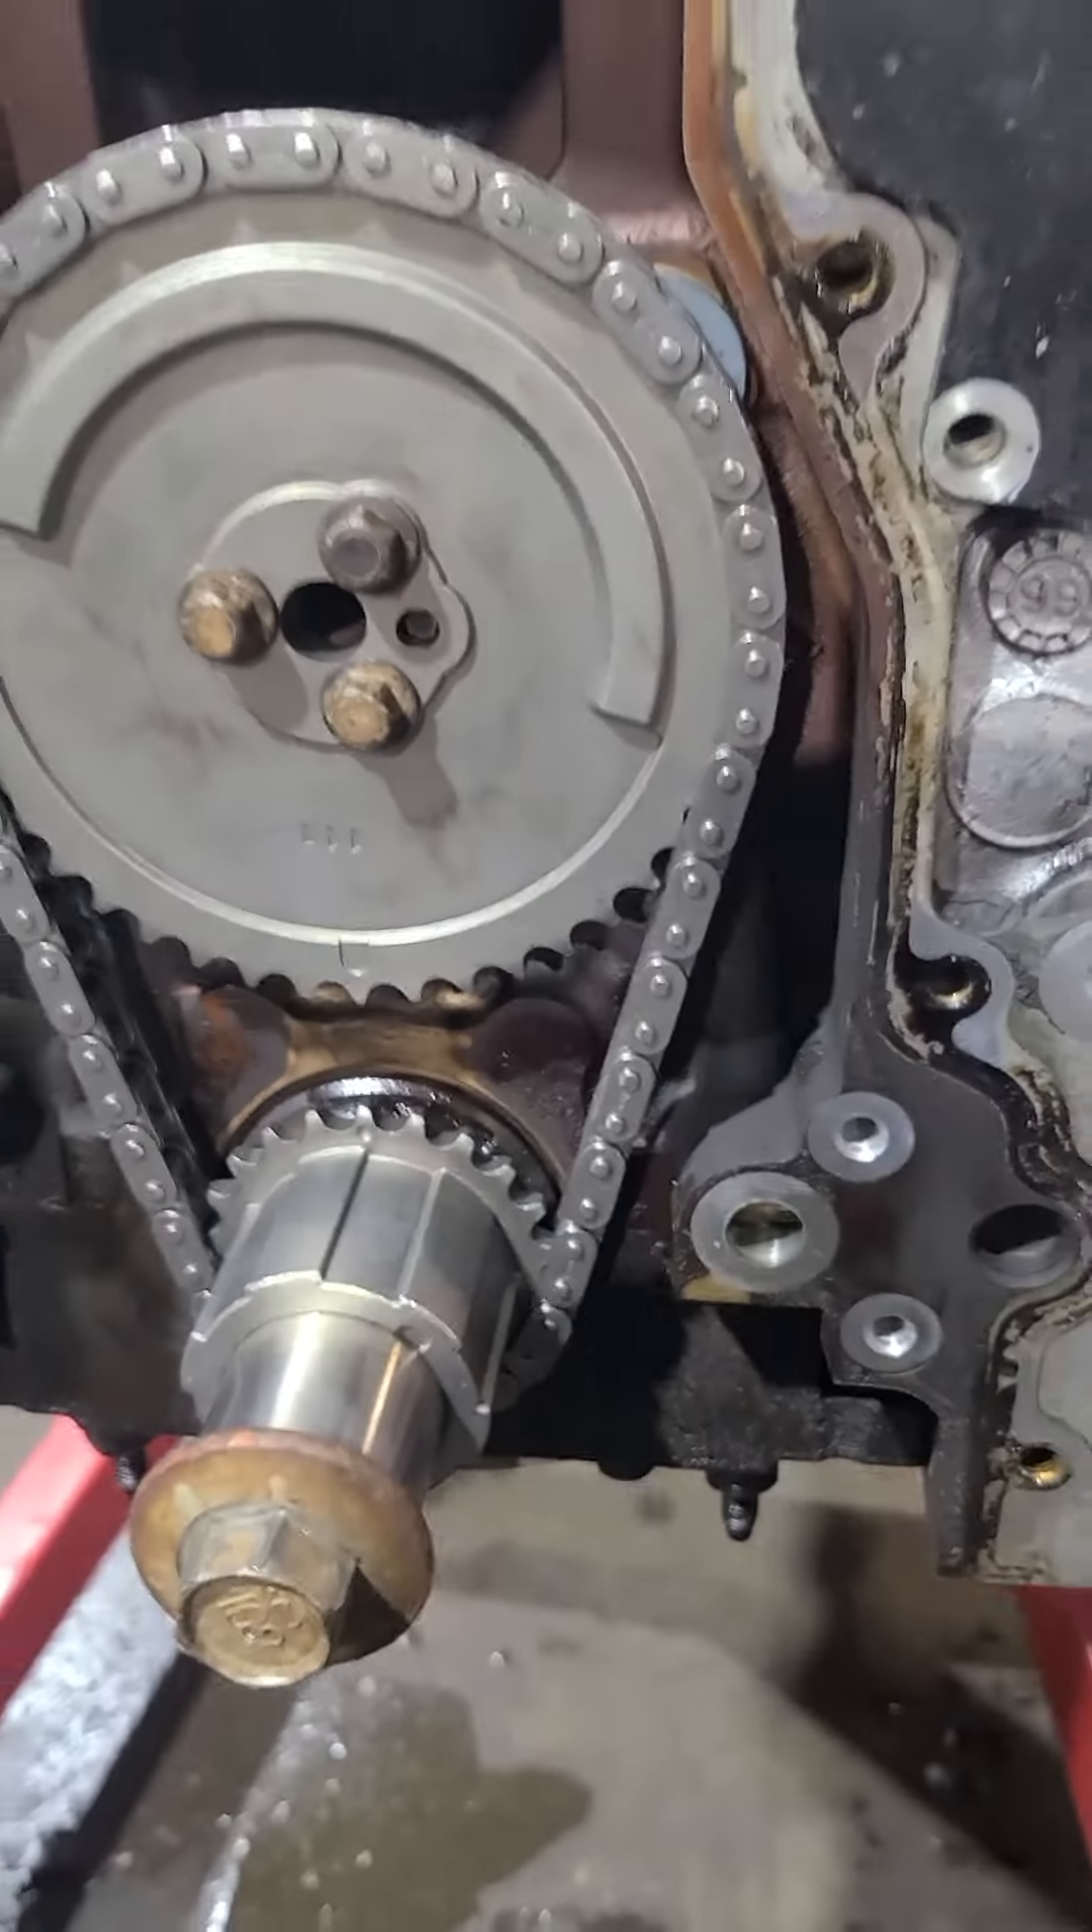Our timing chain is installed we just installed this dot to dot.